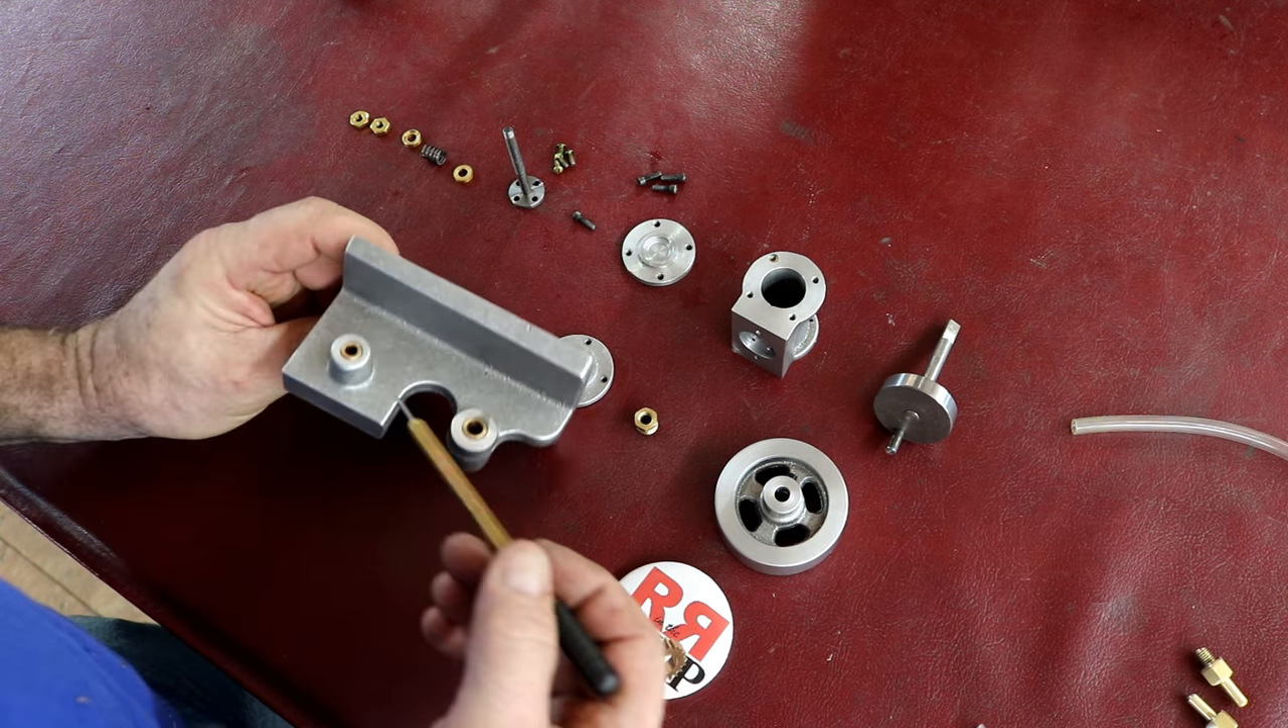And the bushings are in place here.